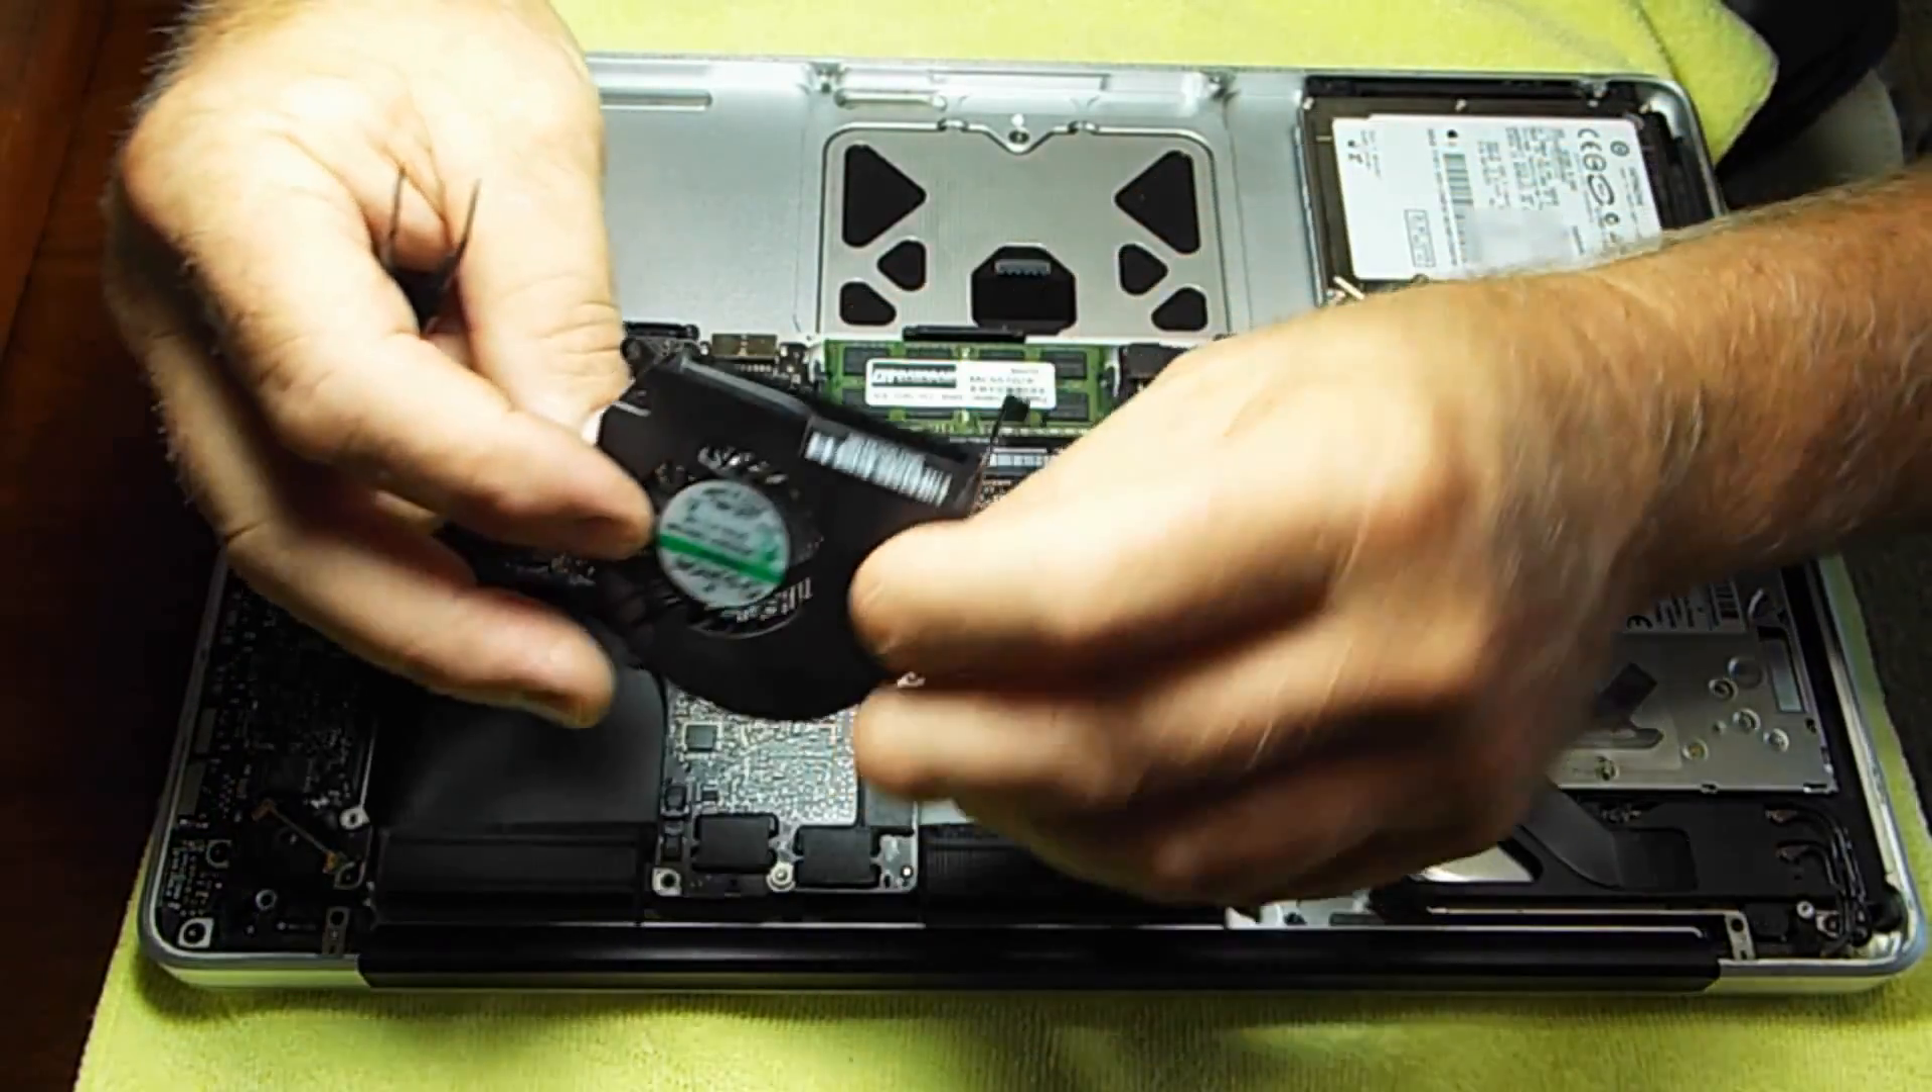And so we're down to putting the fans back in.